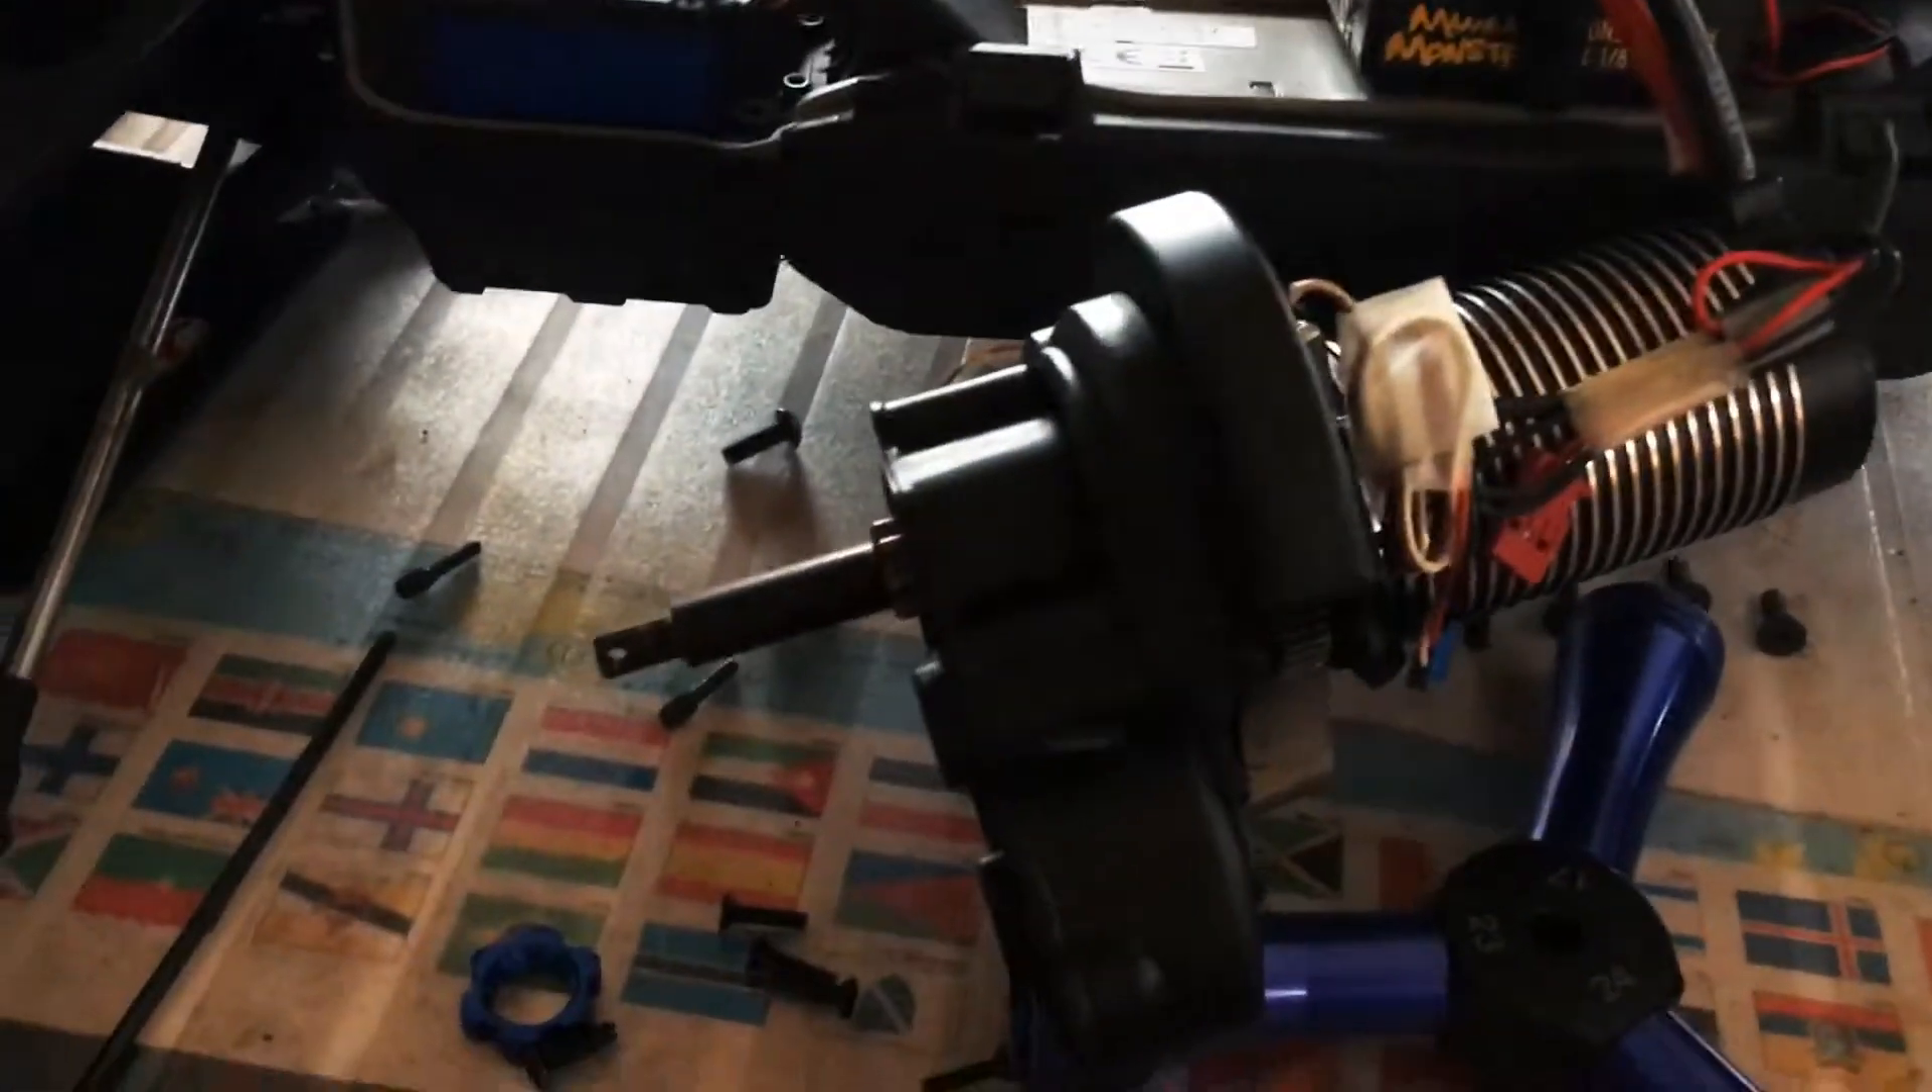I have already removed the transmission from the truck.